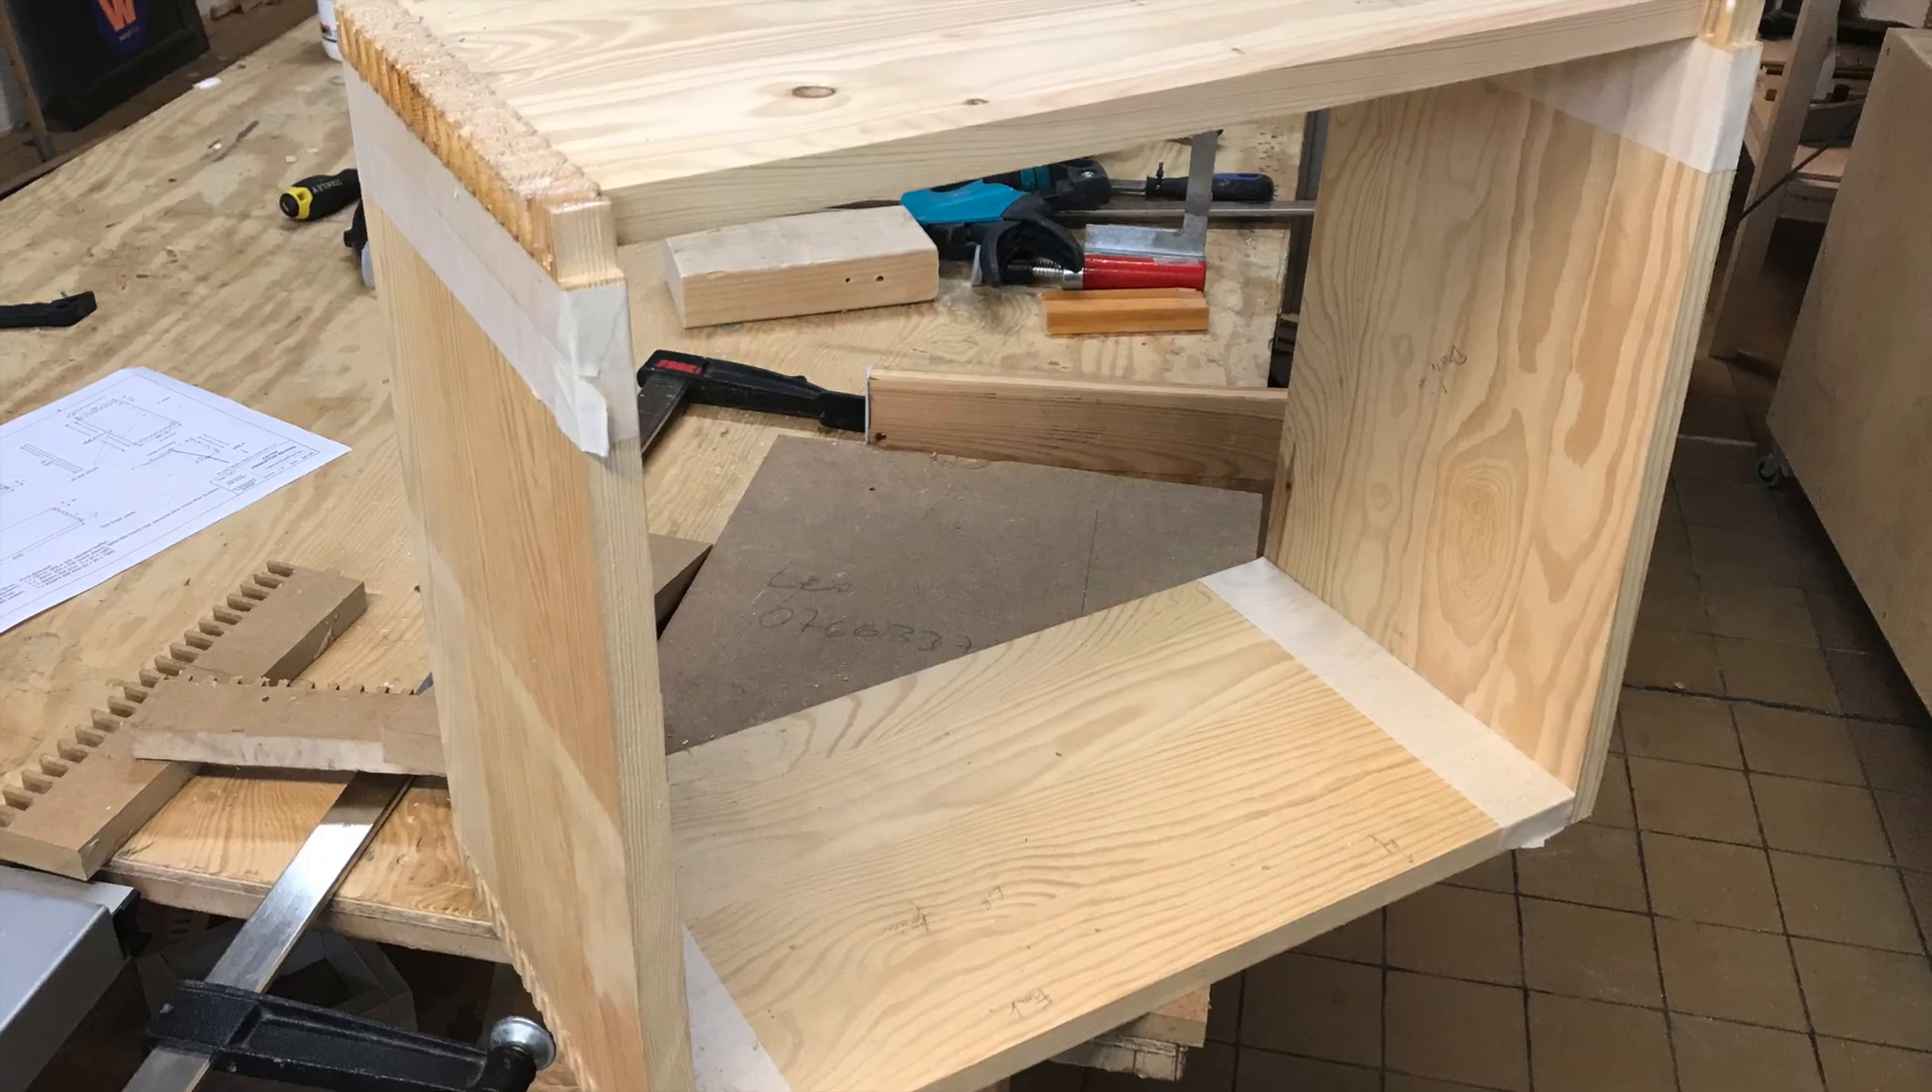And here are the four sides assembled together.